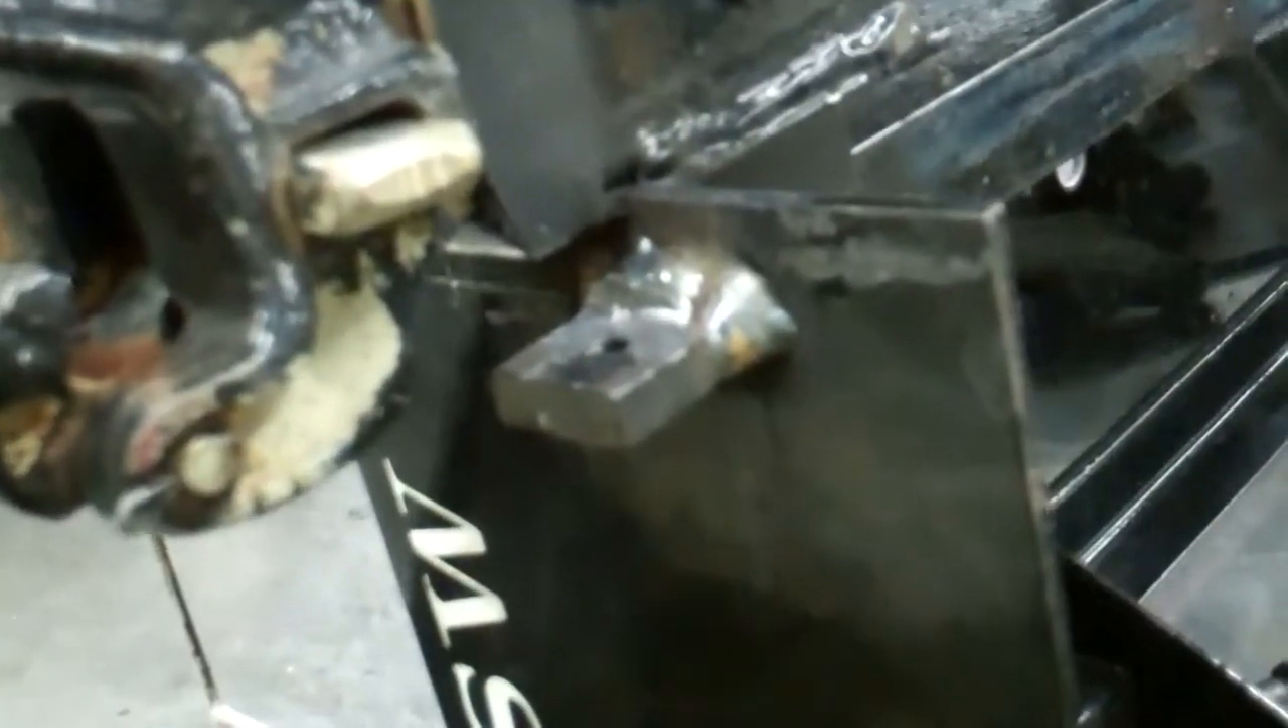Yeah, I just got this little piece welded on for the lever to attach to.